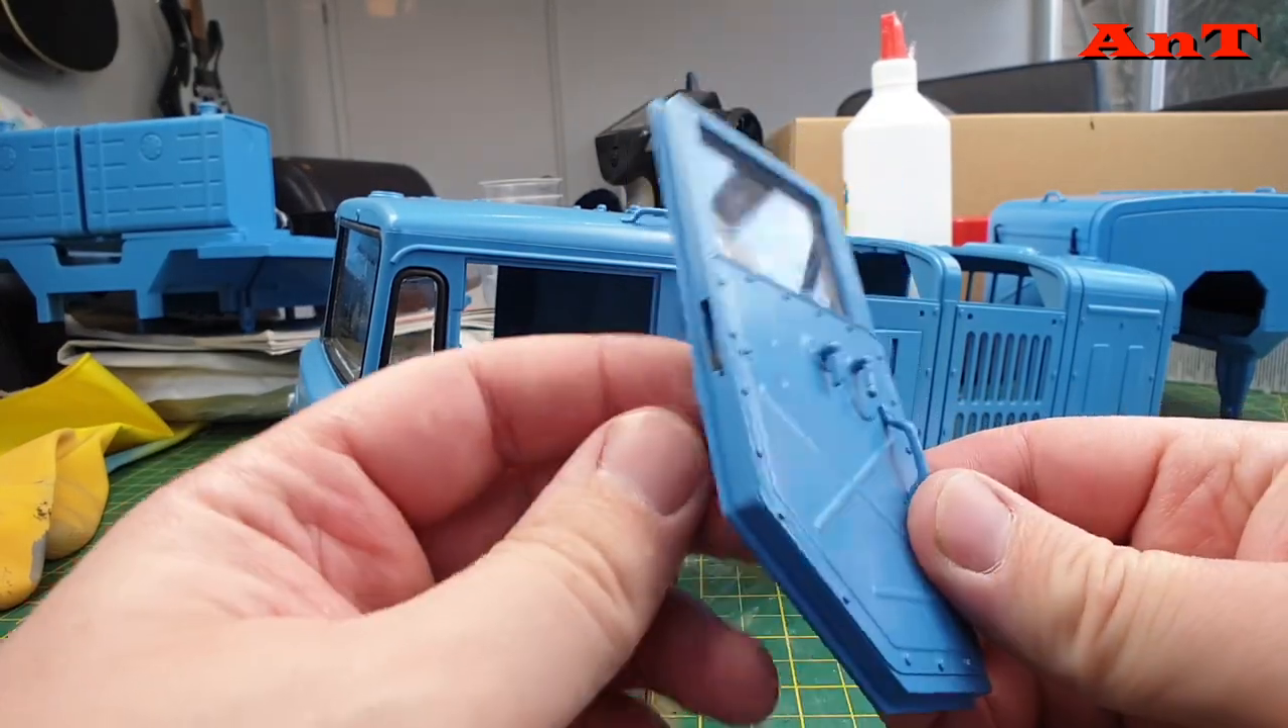These doors I haven't bolted on the hinges yet um but I really like how they look.